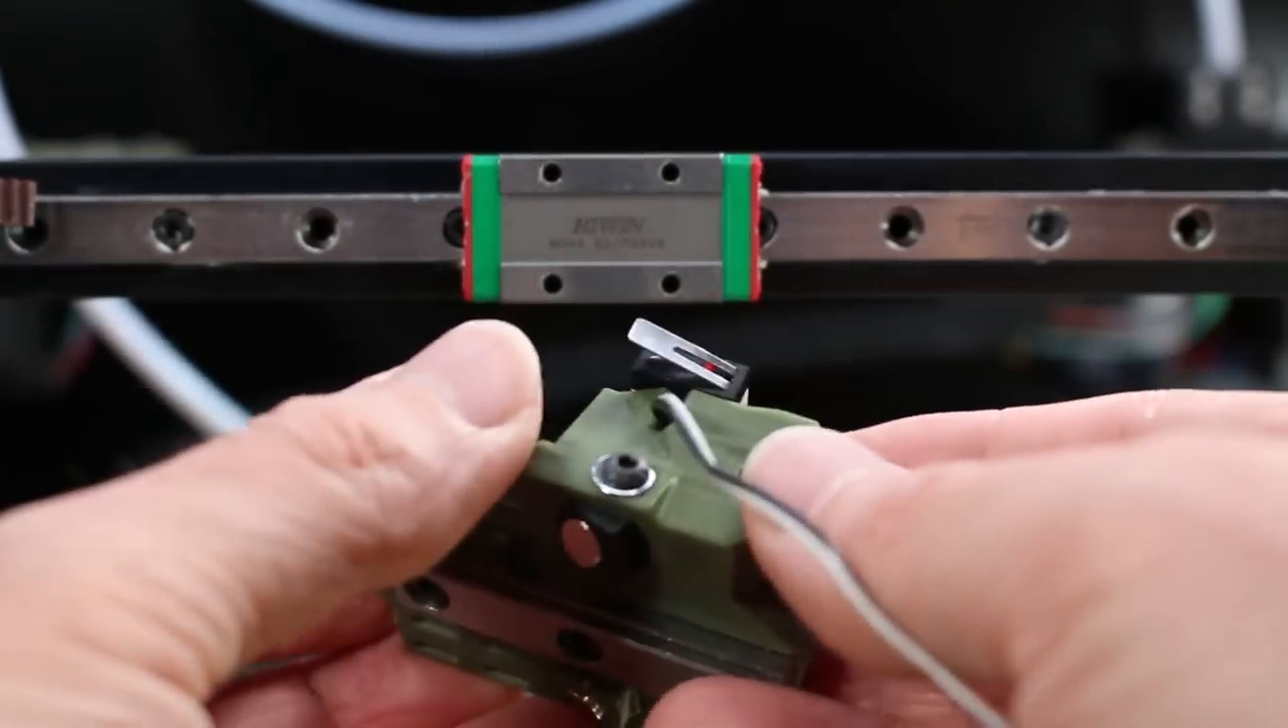Notice here, I've added my X end stop switch.